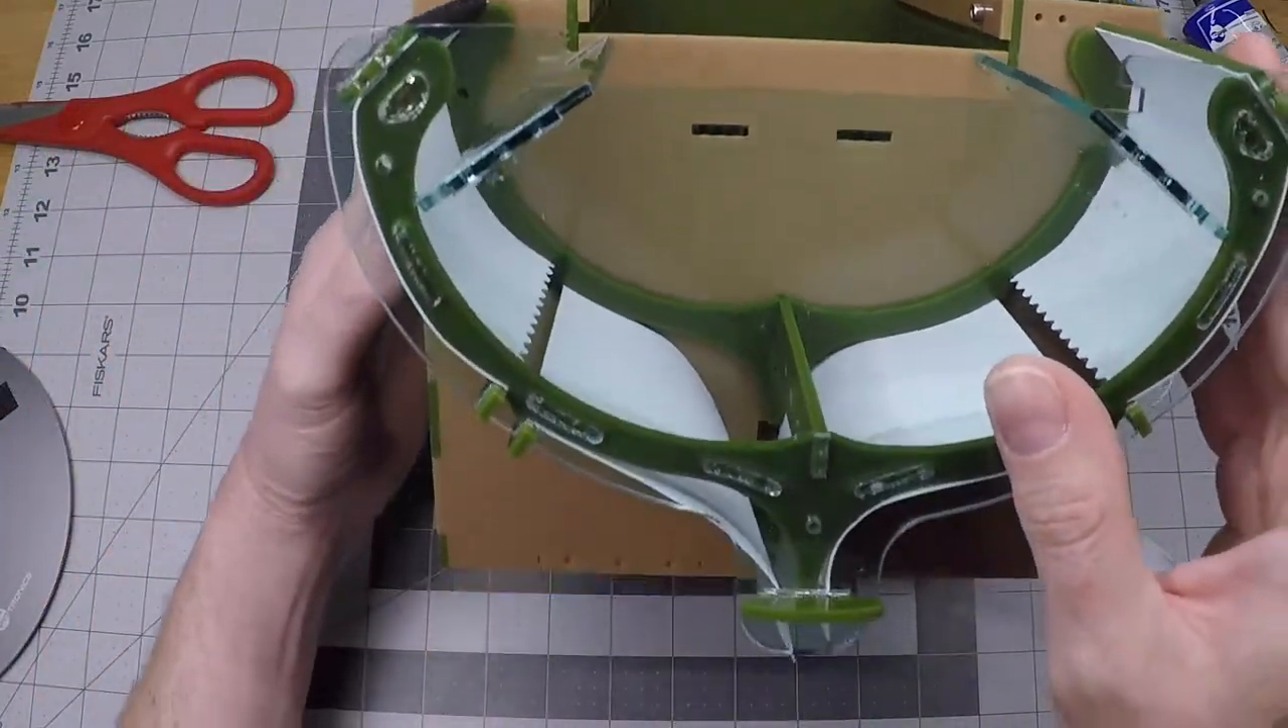So we can see that that panel is still following the rib shape really well.